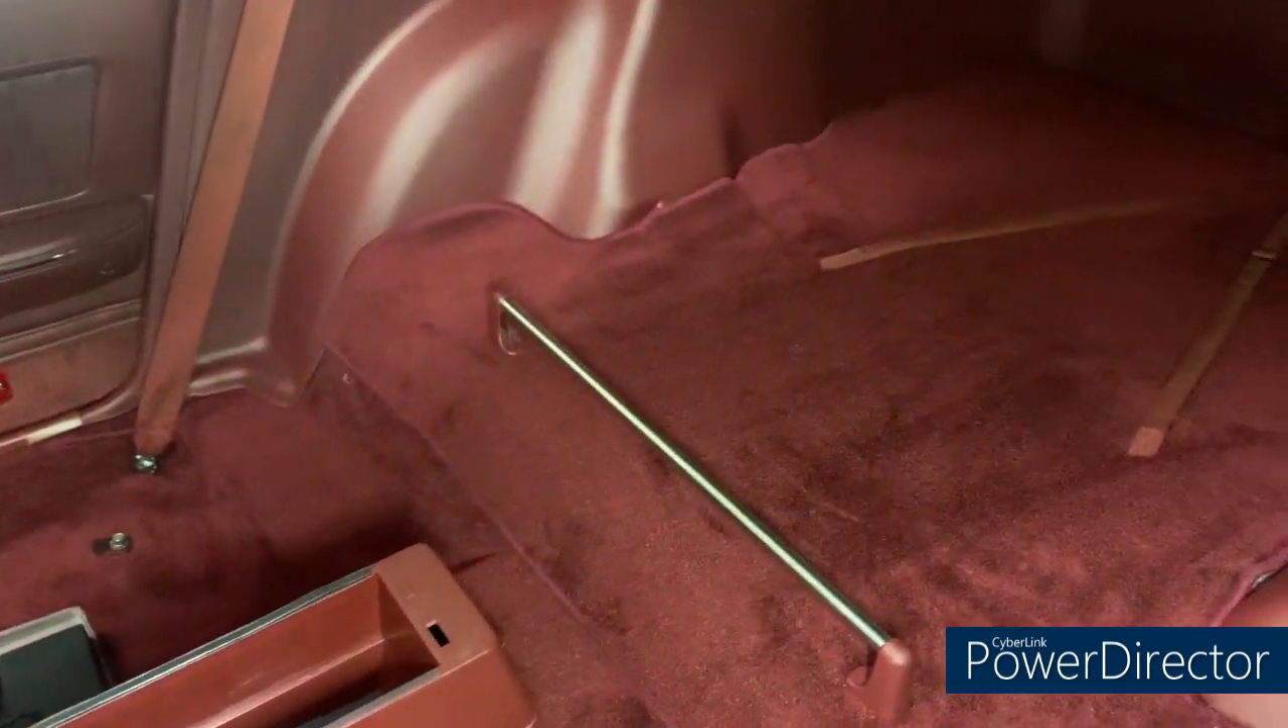But carpet is in, and the refurbished, restored interior trim is in.